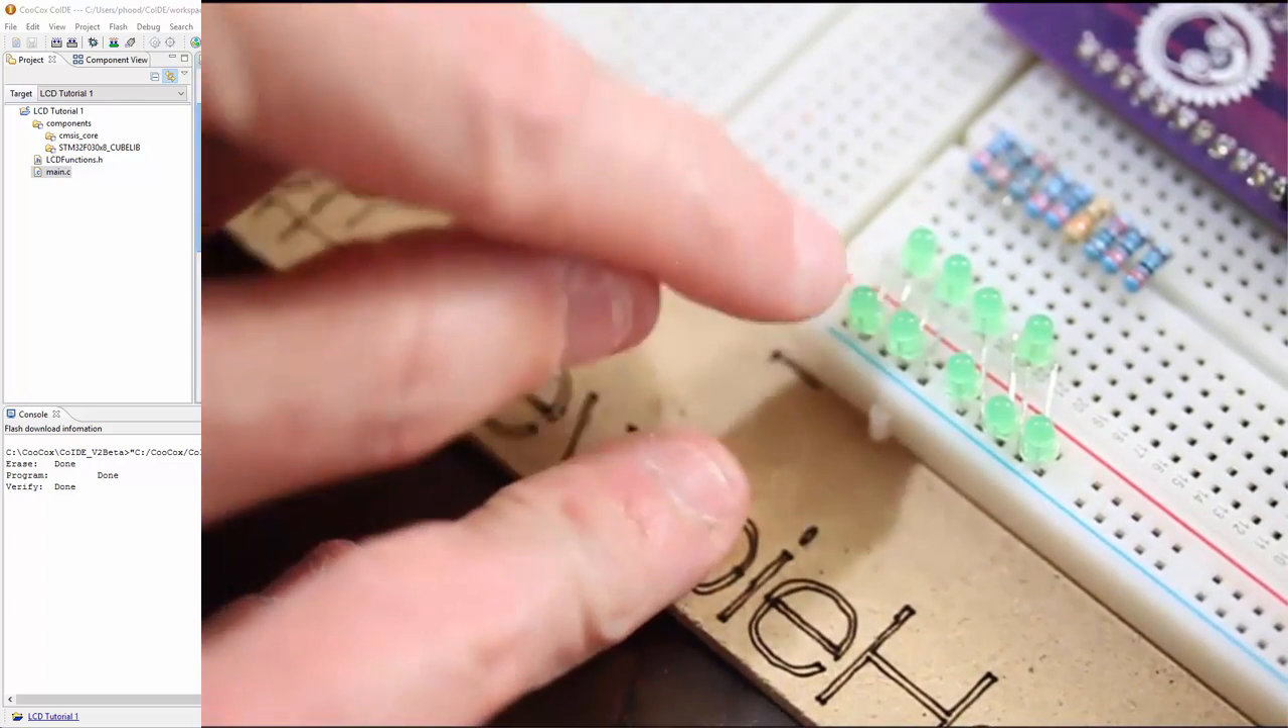So we have all of the LEDs put in.